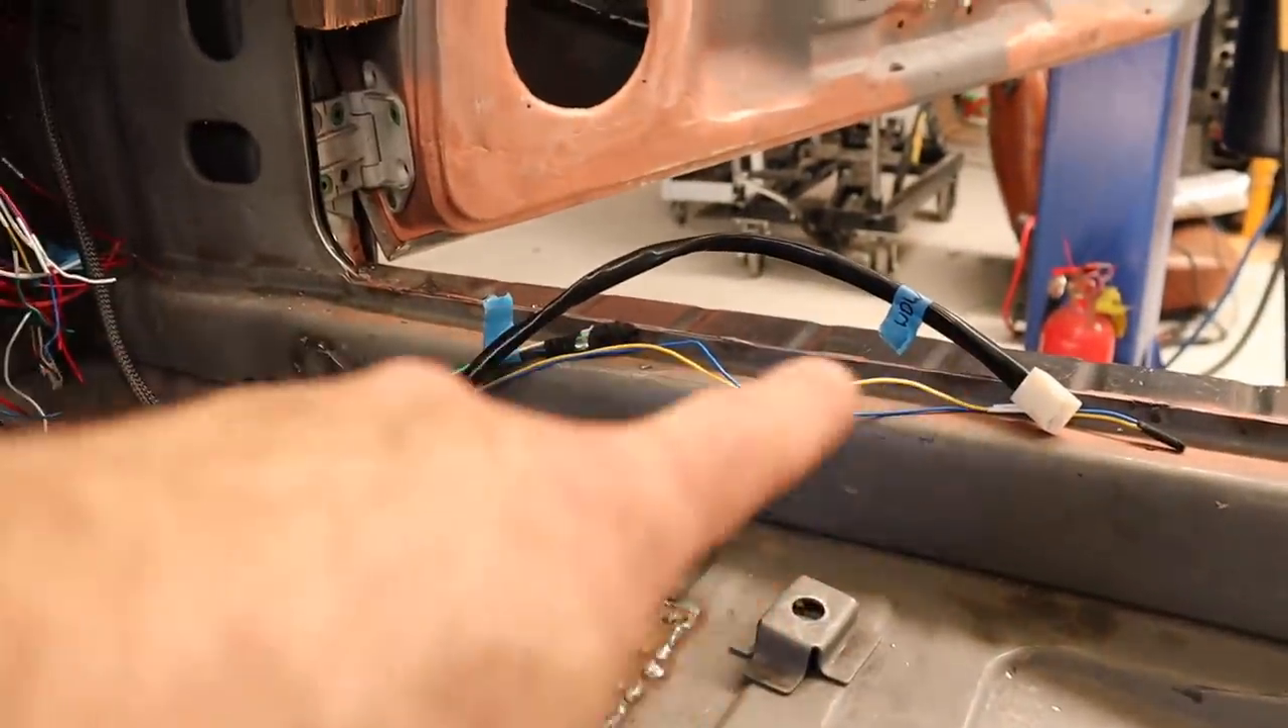I haven't put this wire into the door, but it's plenty of wire there to get through this side into the door because it's got the clip on it.